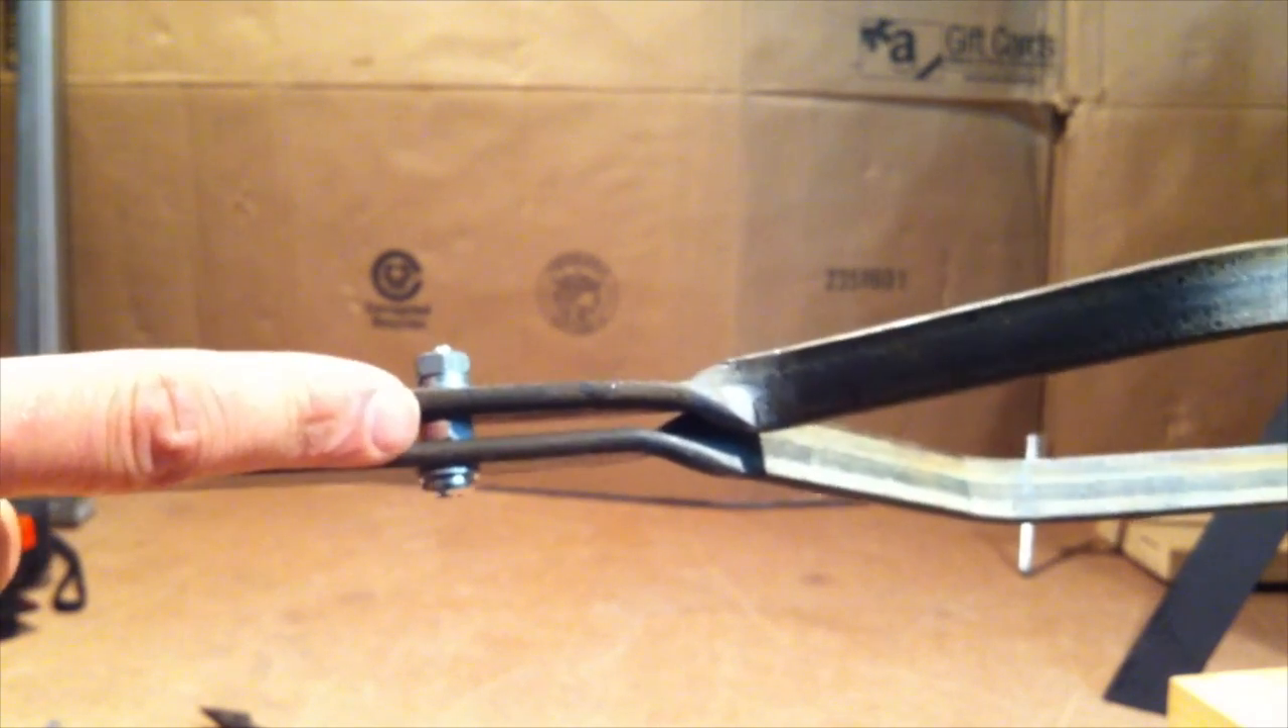You can see that there was a space between the two bars and it's due to how these bends sort of fall into one another.